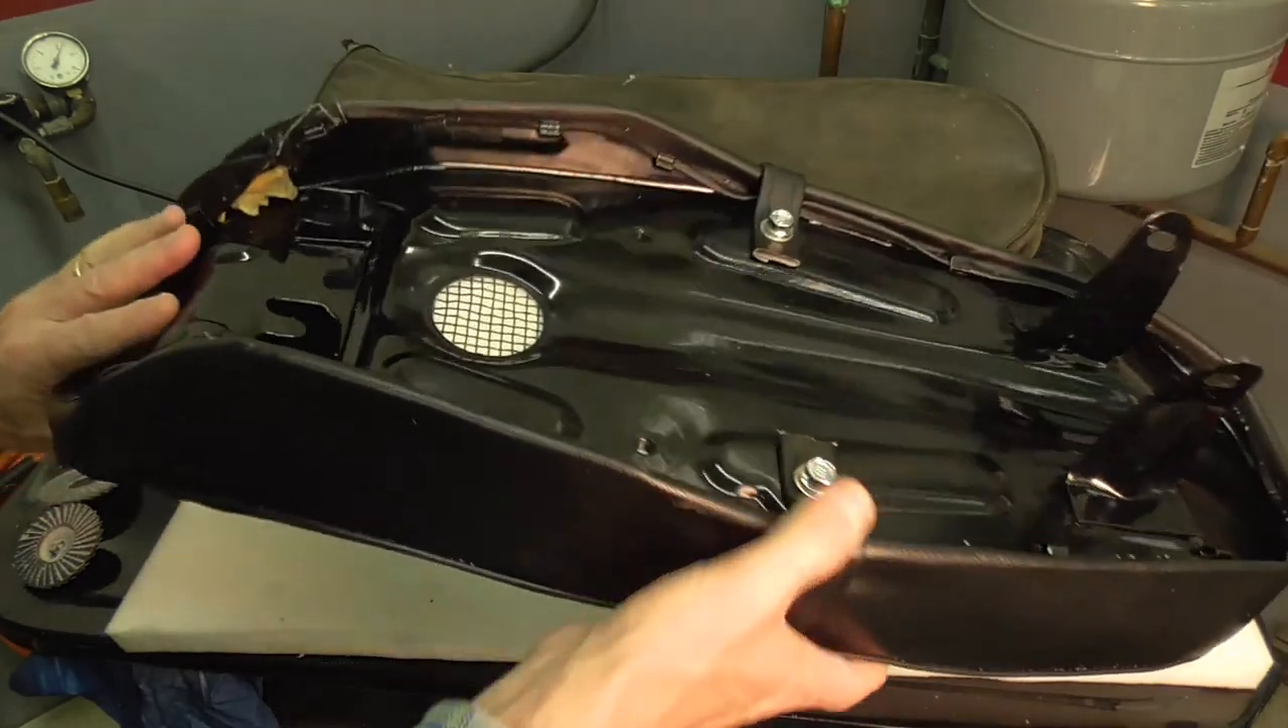And I did include that screen here for drainage.